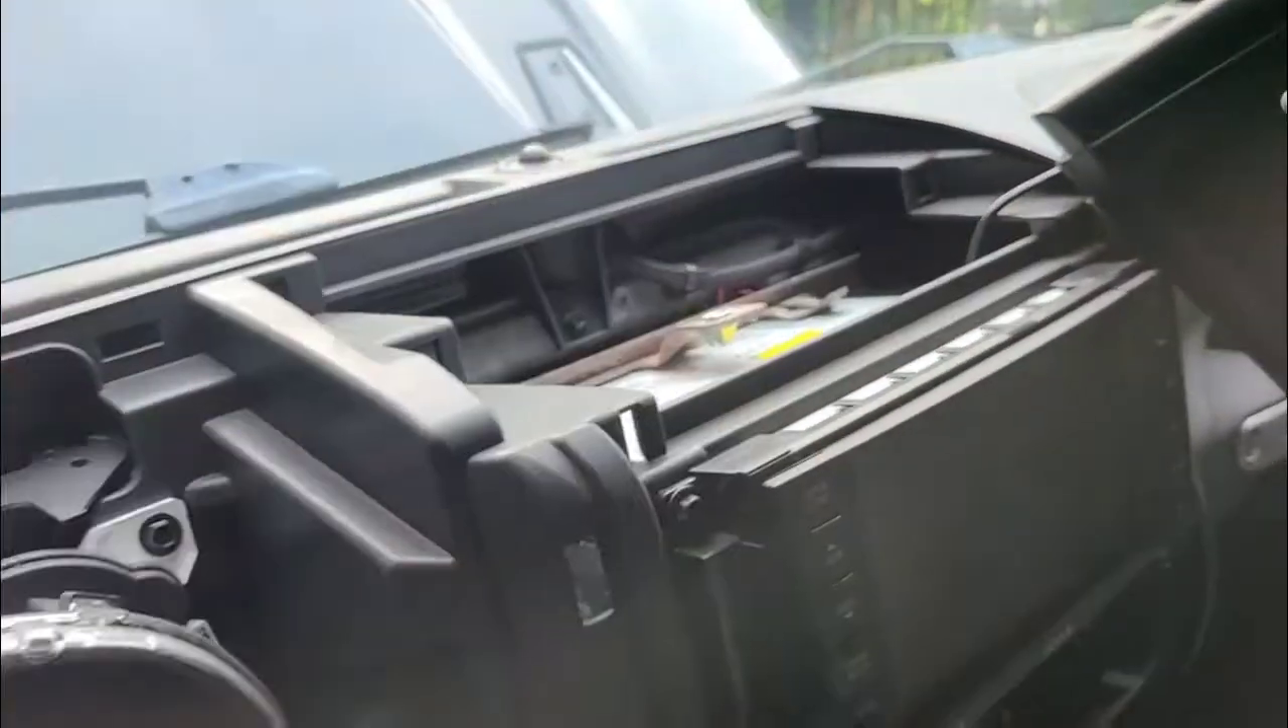You've taken the instrument panel or the dash pad off.